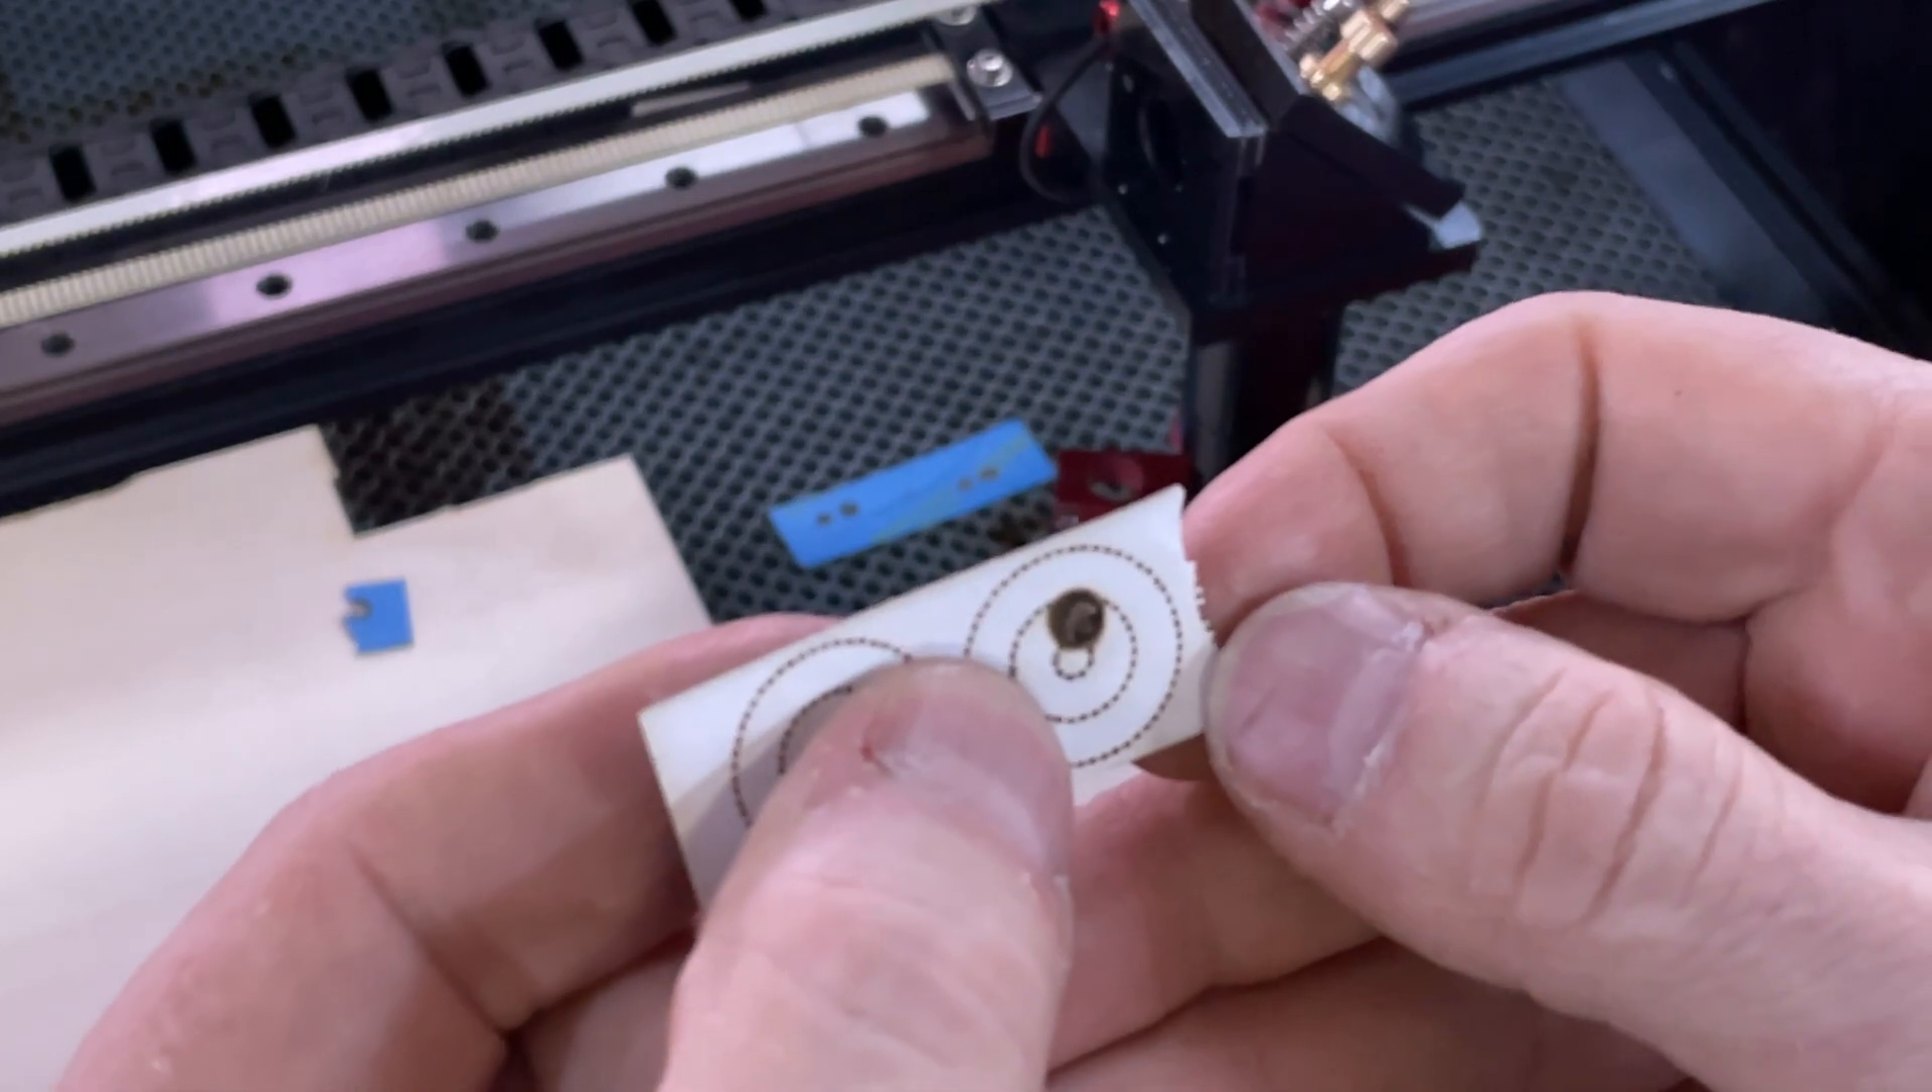On mirror three, when I took the shot there, it's lined up, but you can see it's off center and it's high a little bit.